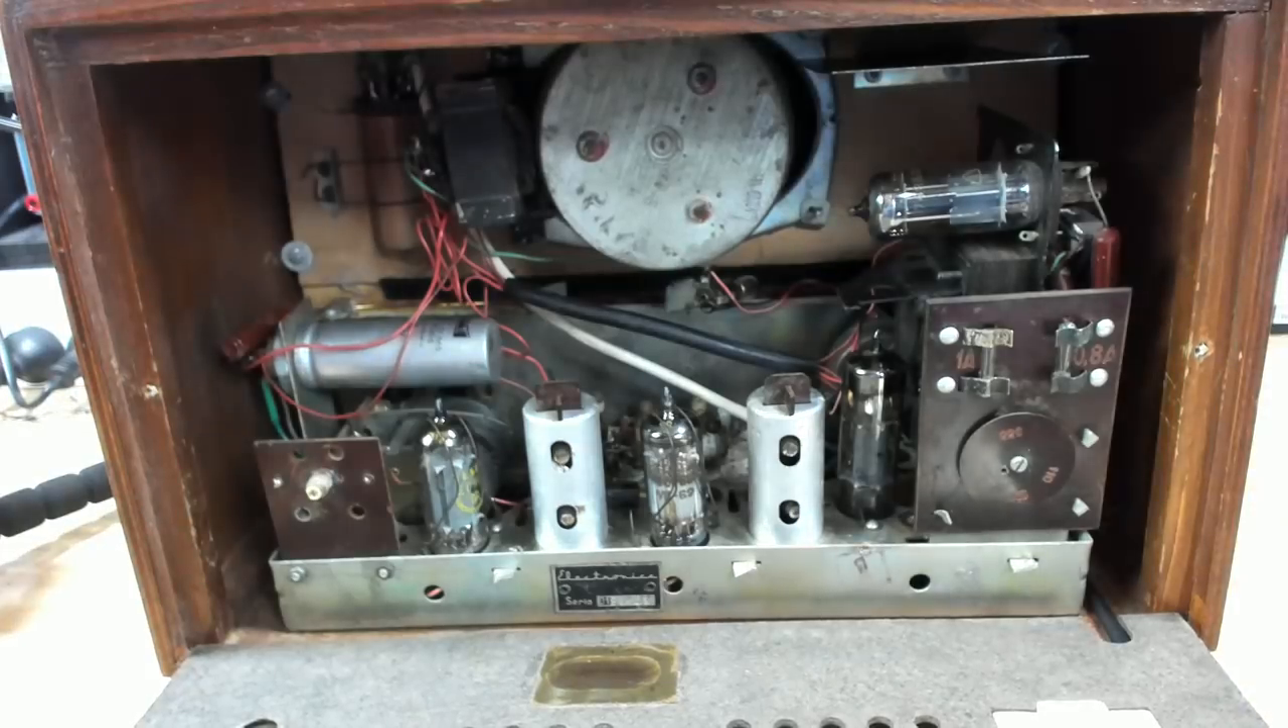All the valves are sitting there it looks good.